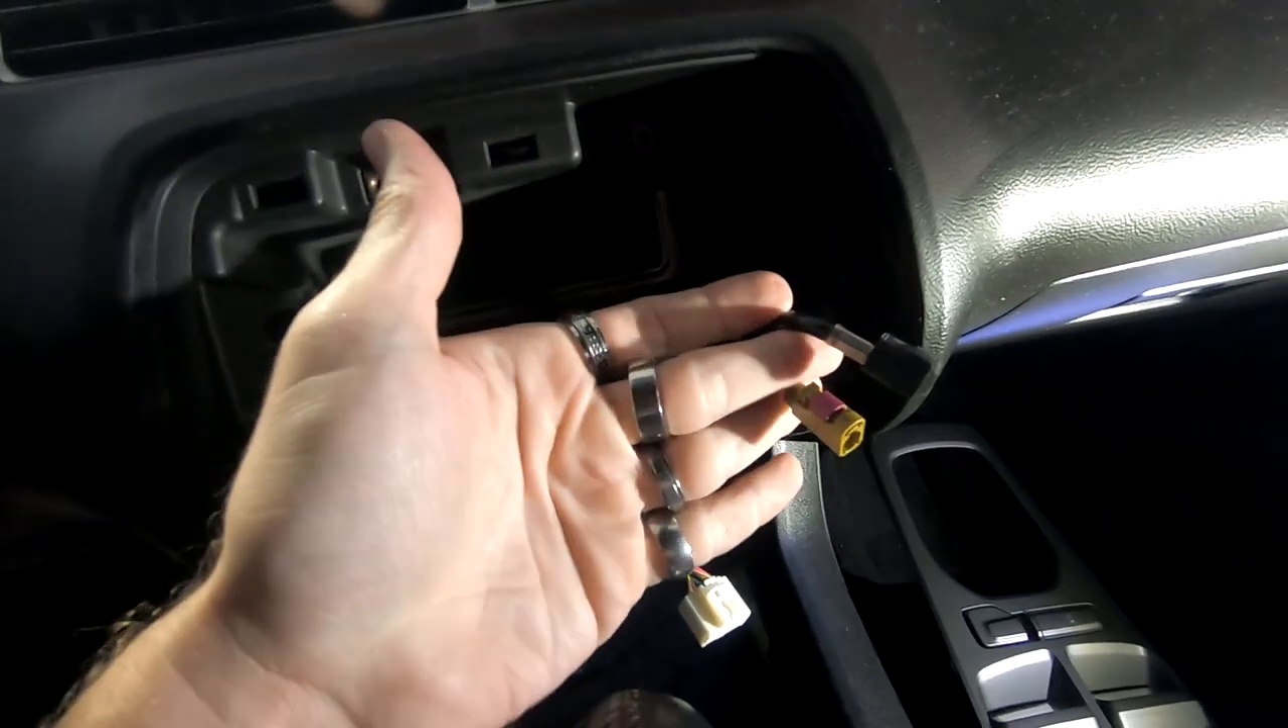So here's the plugs, basically your XM and antenna plugs right there that we unplugged from the back of the unit.